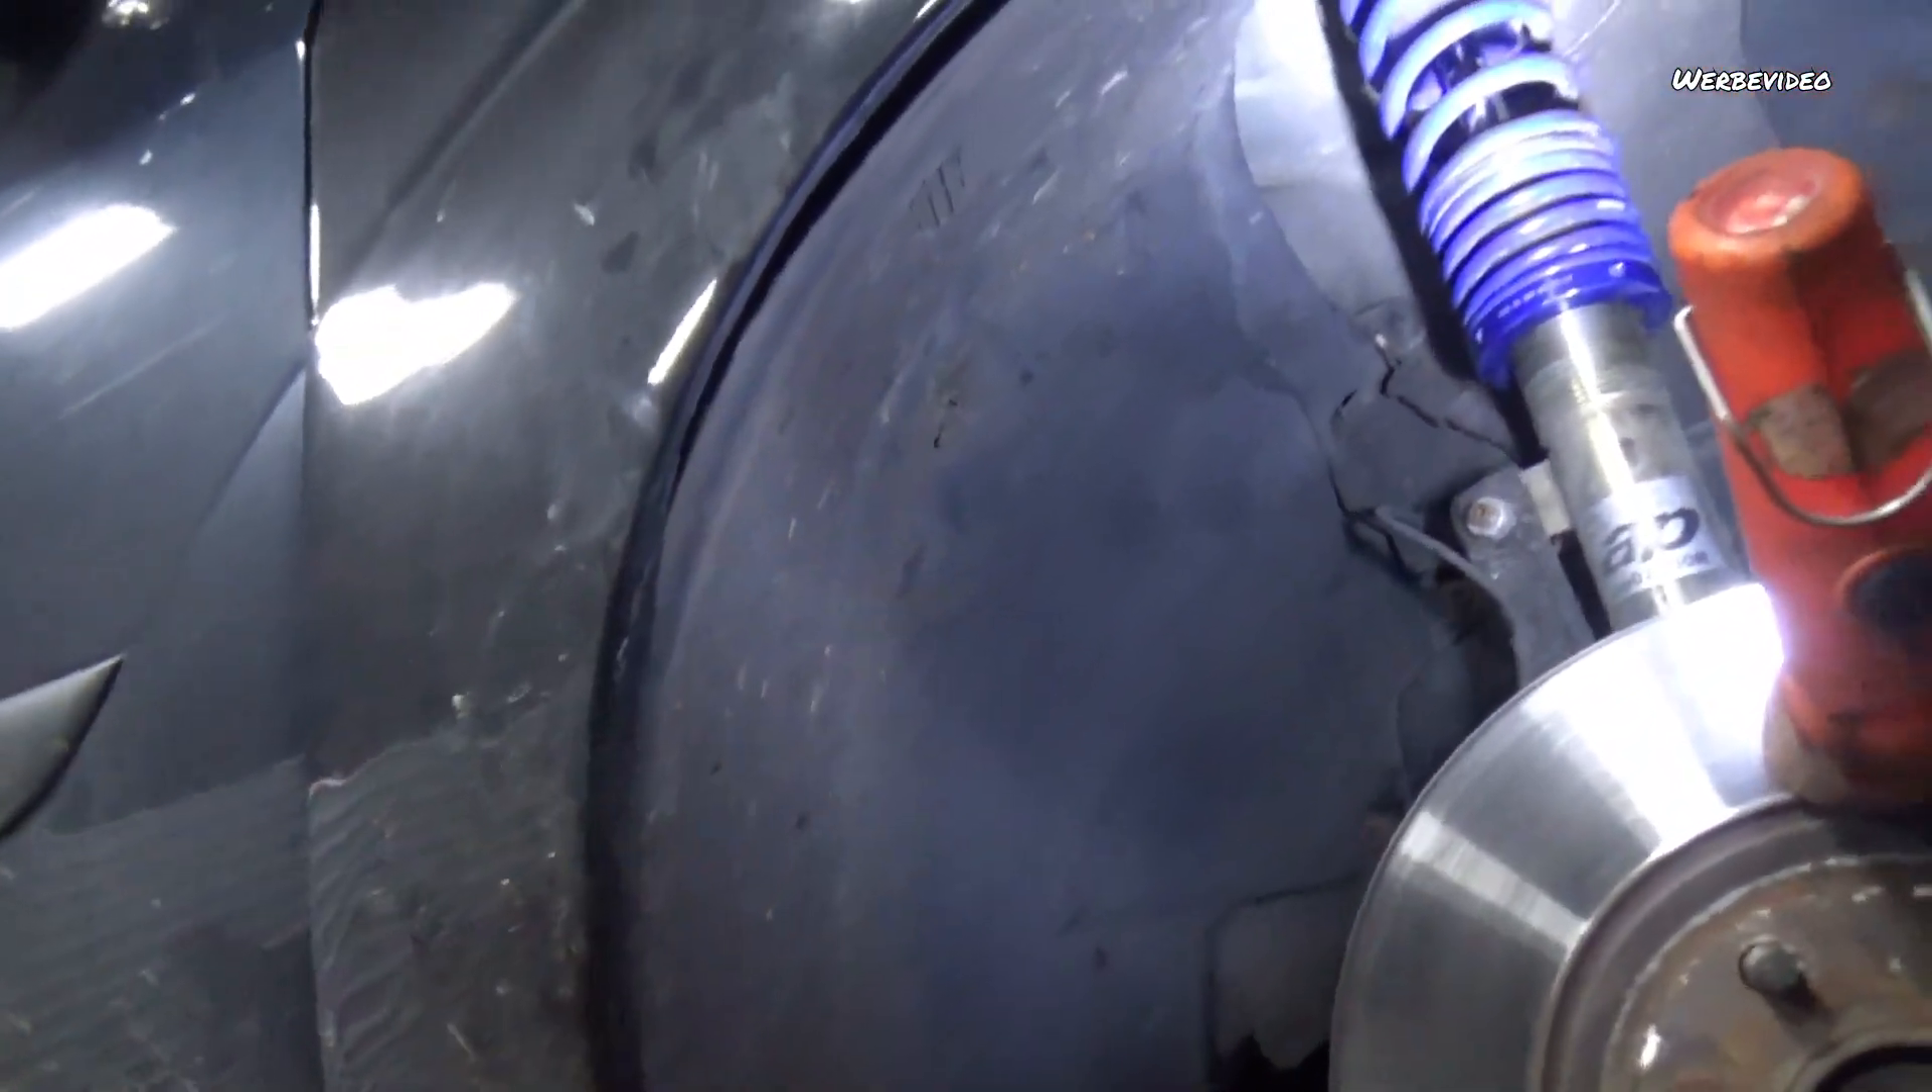Aber ich habe jetzt testweise wieder das Radinnenhaus montiert.